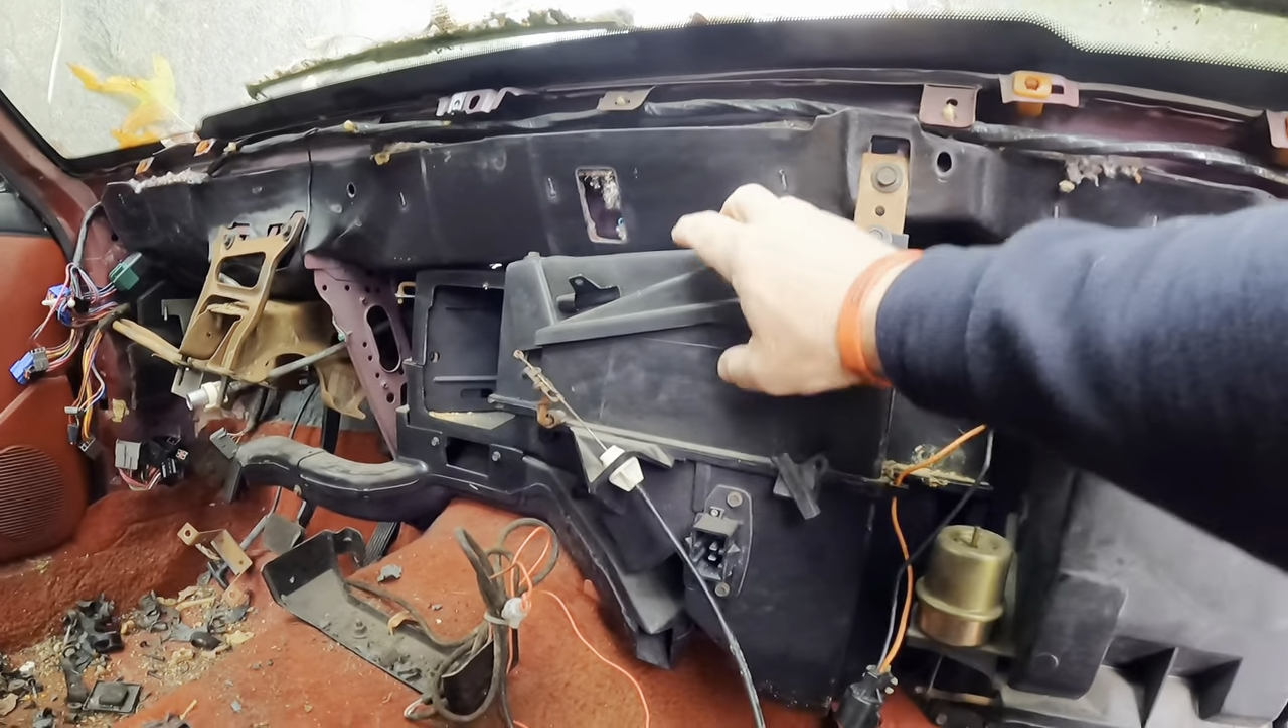Now, you can see this car's got the dash out, obviously.